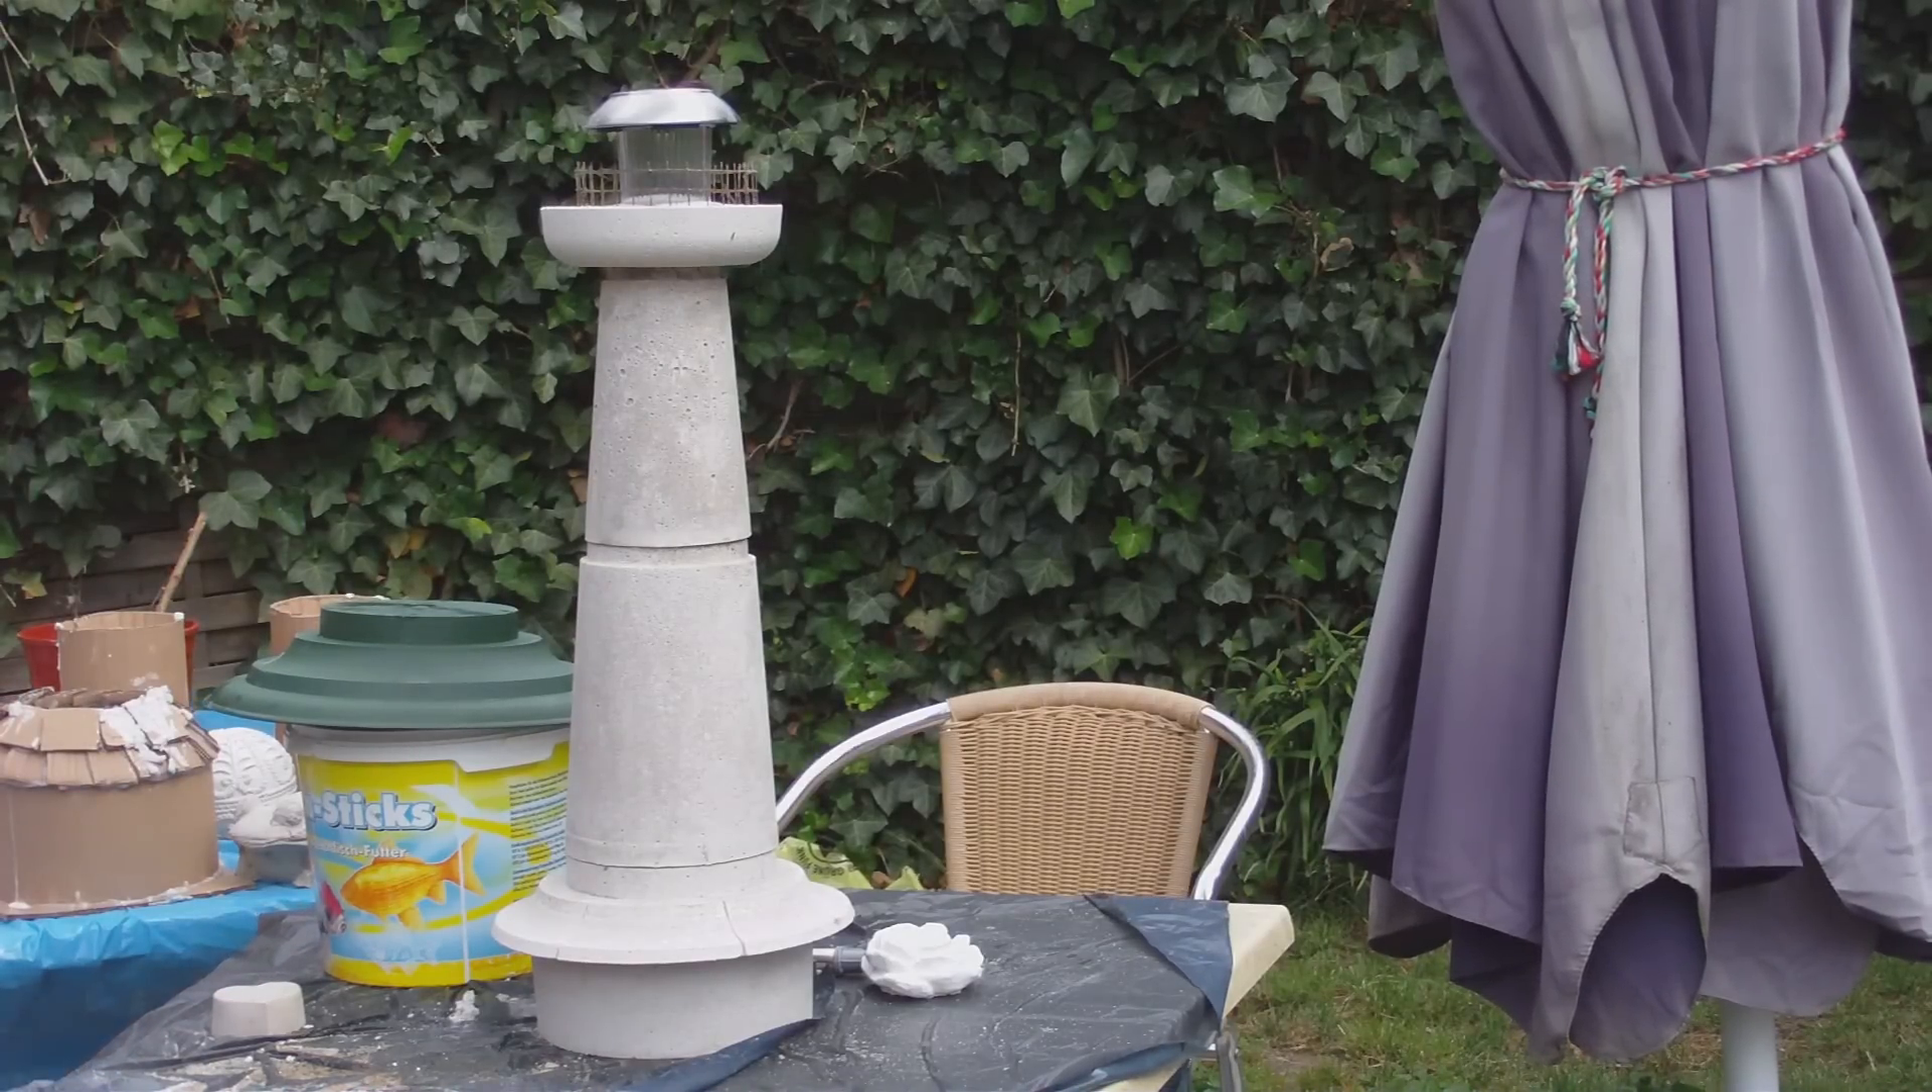Wir haben unseren leuchtturm dann schon mal zusammengestellt.